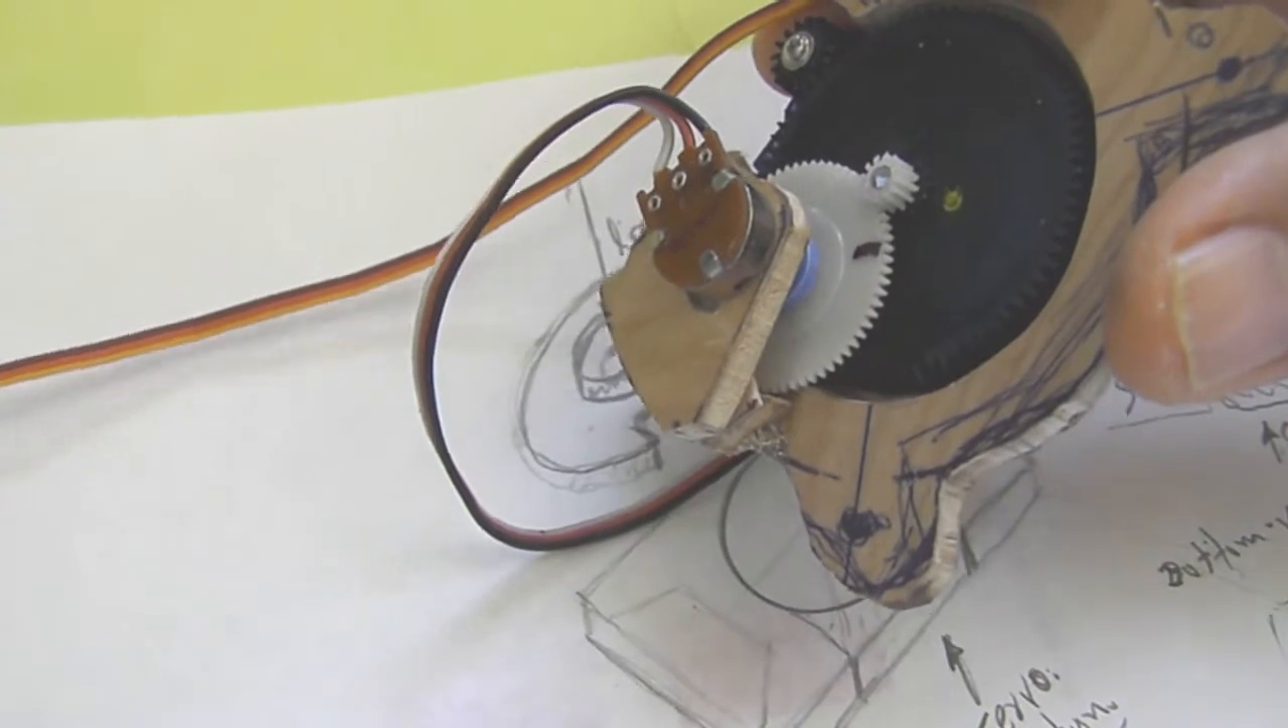As you can see I build this small elevation deck right here in which the potentiometer is sitting.